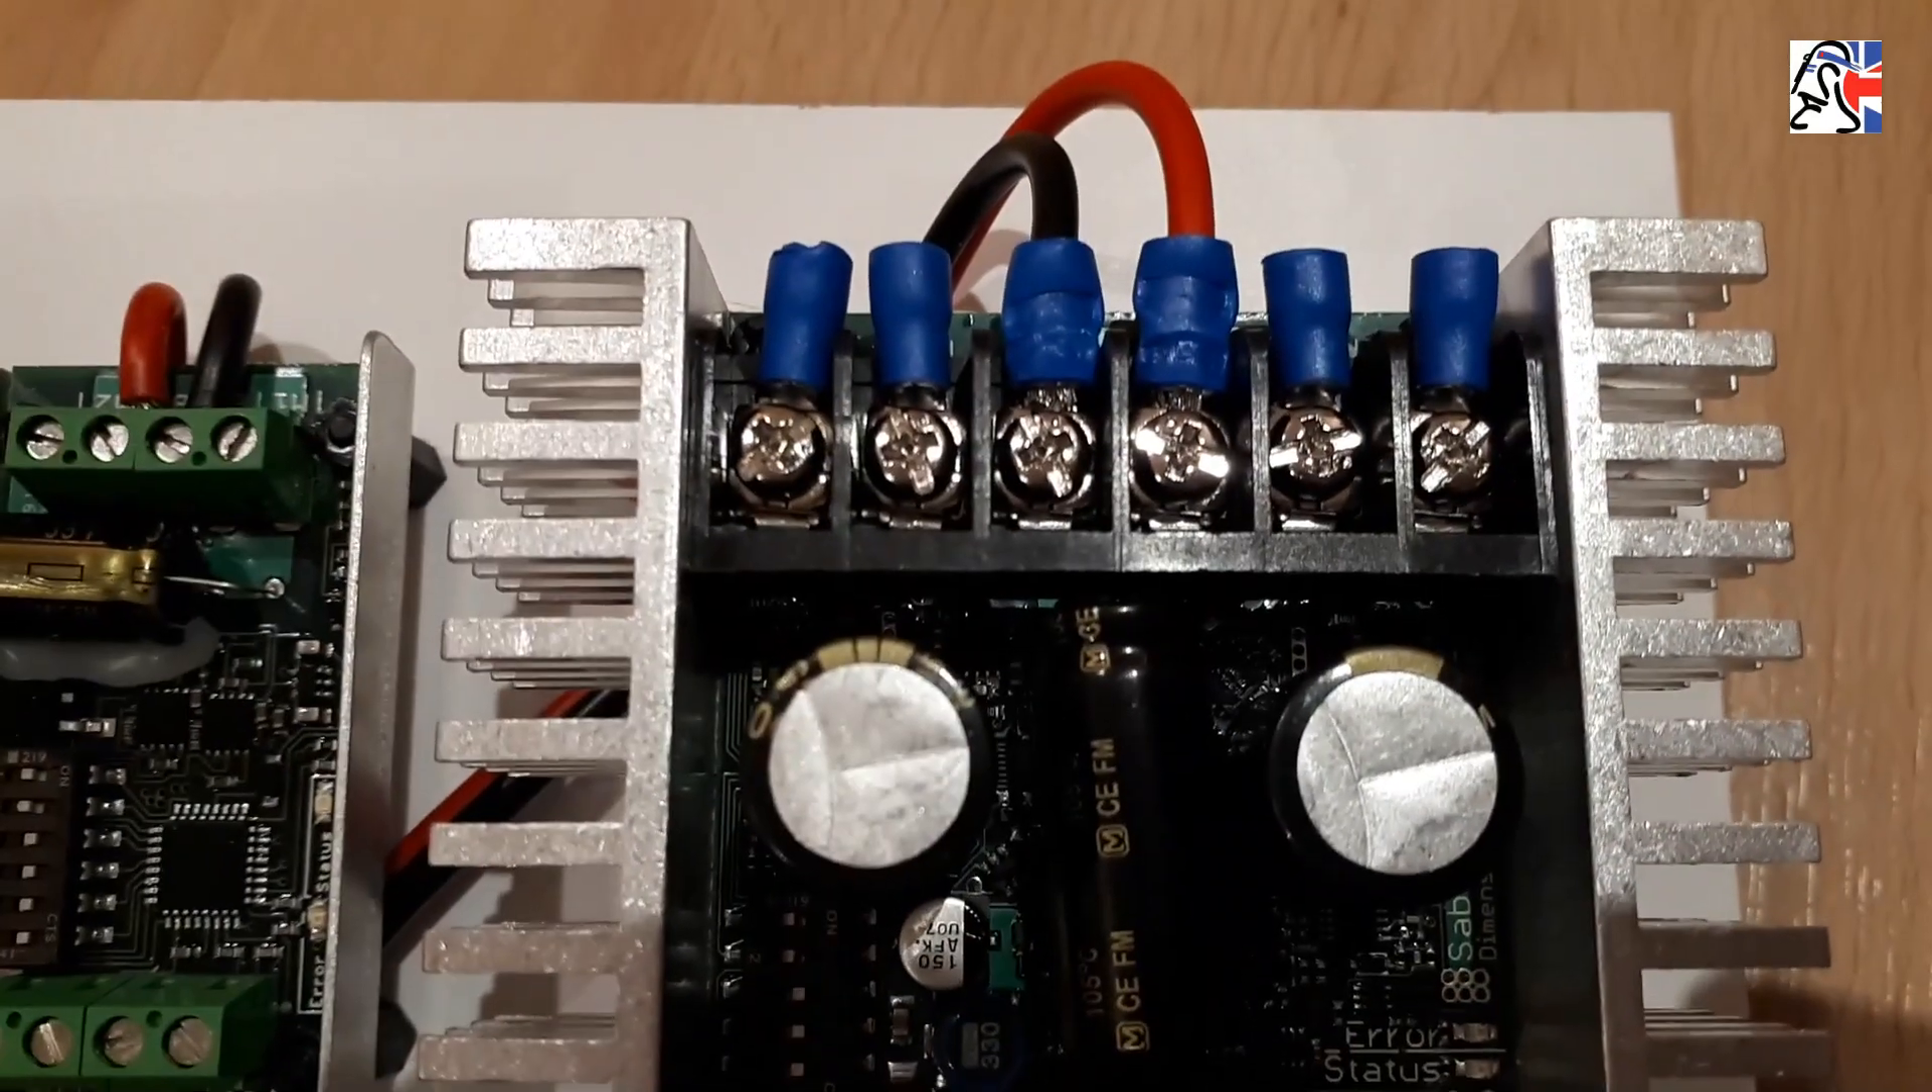The Saber 232 at the moment, I've just done the power input.